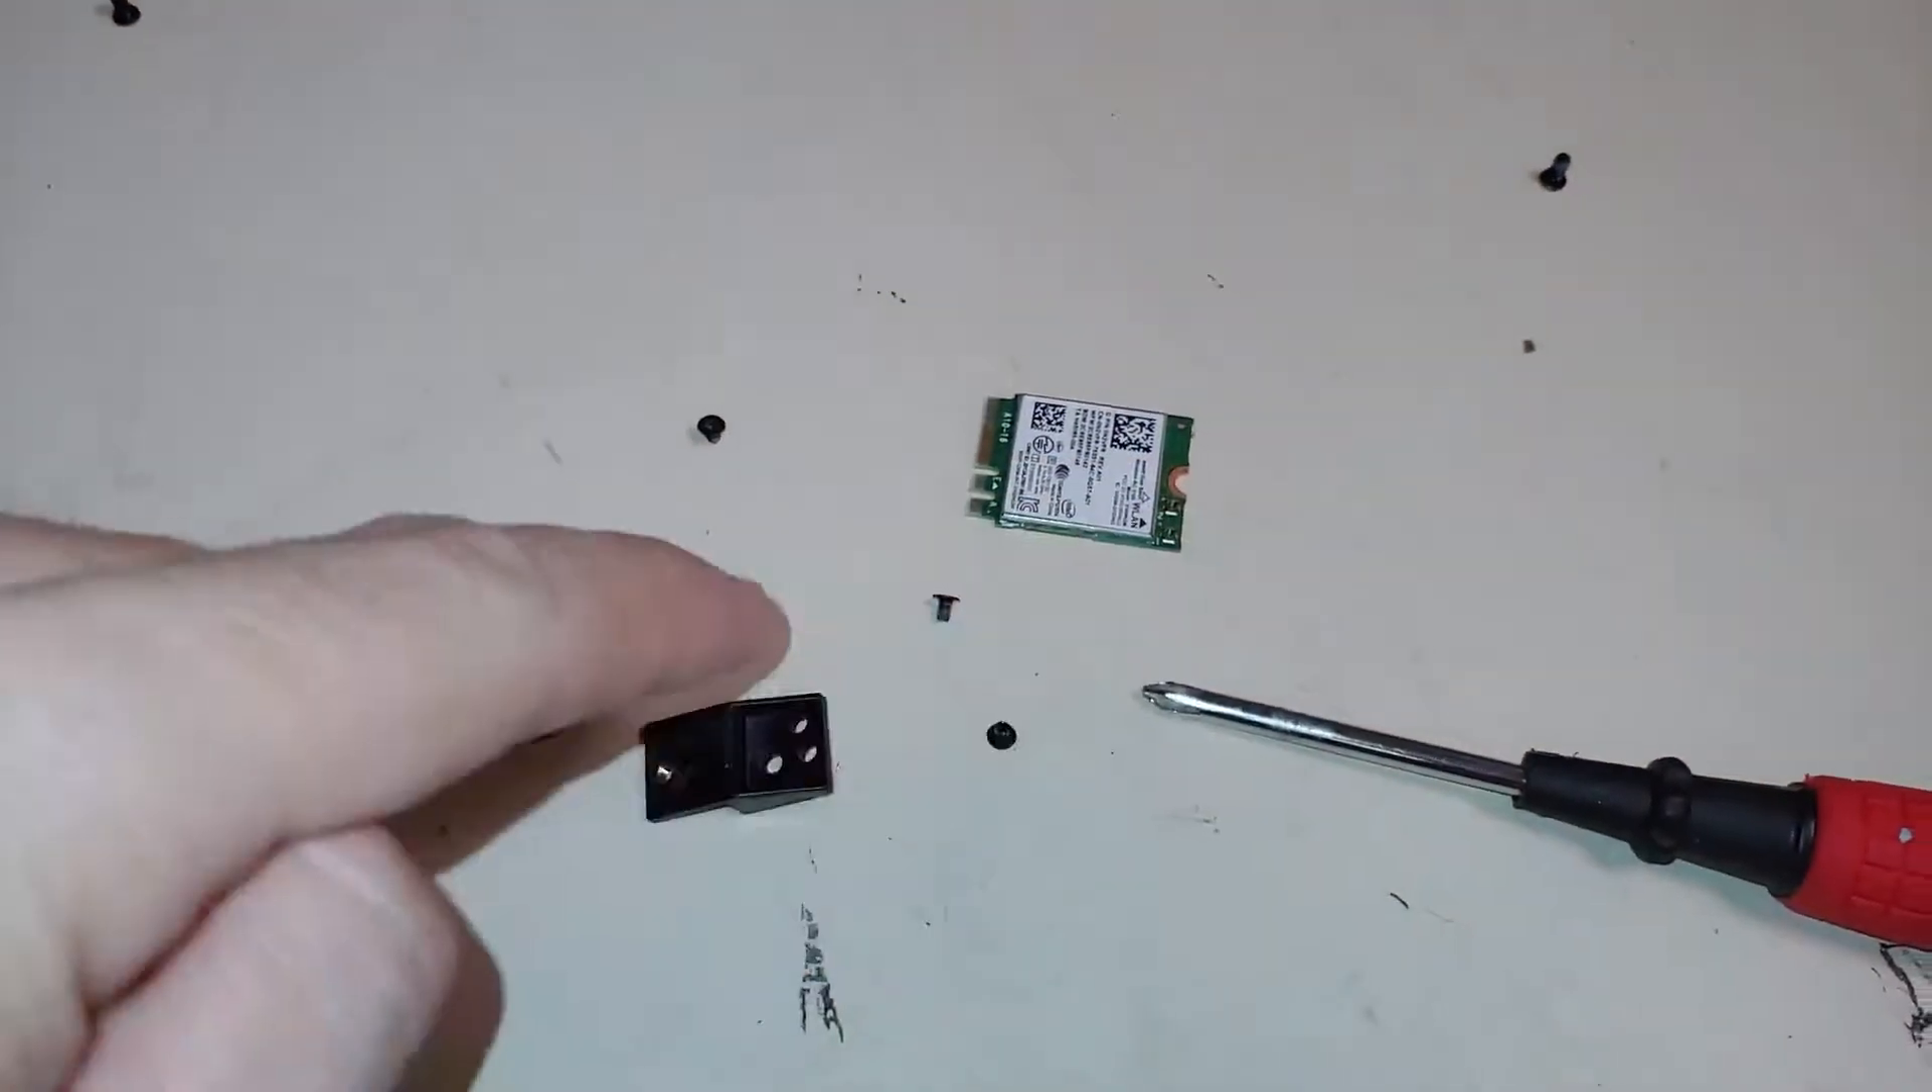So, we took out our plastic clip, we took out our WiFi card, two screws.